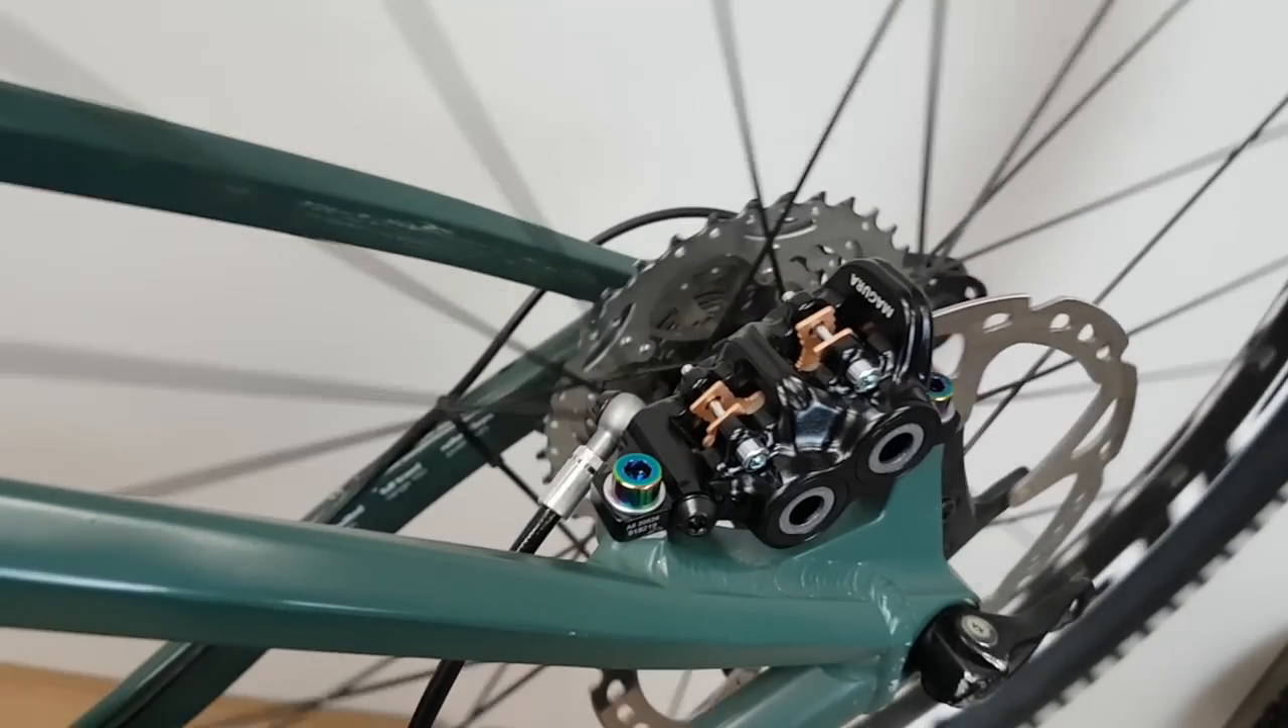Tak więc zaciski są już na miejscu.